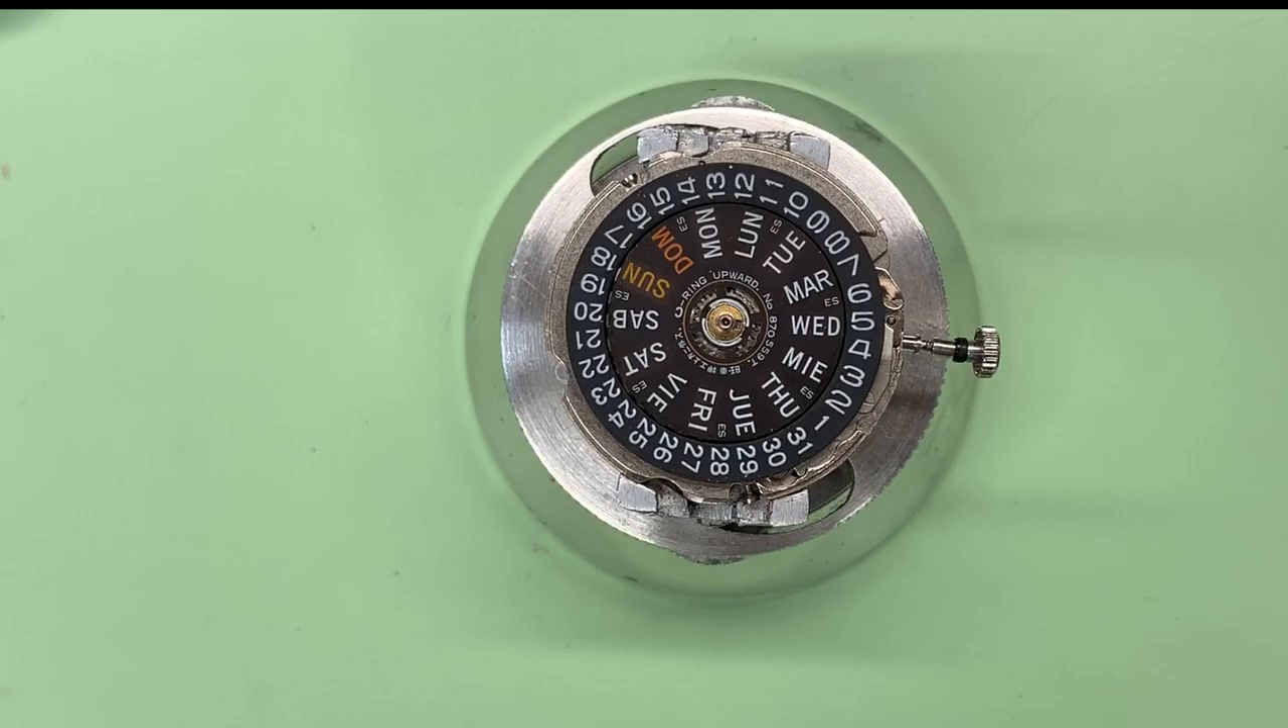So there we have it guys that is a seiko 6309 calendar works assembled.